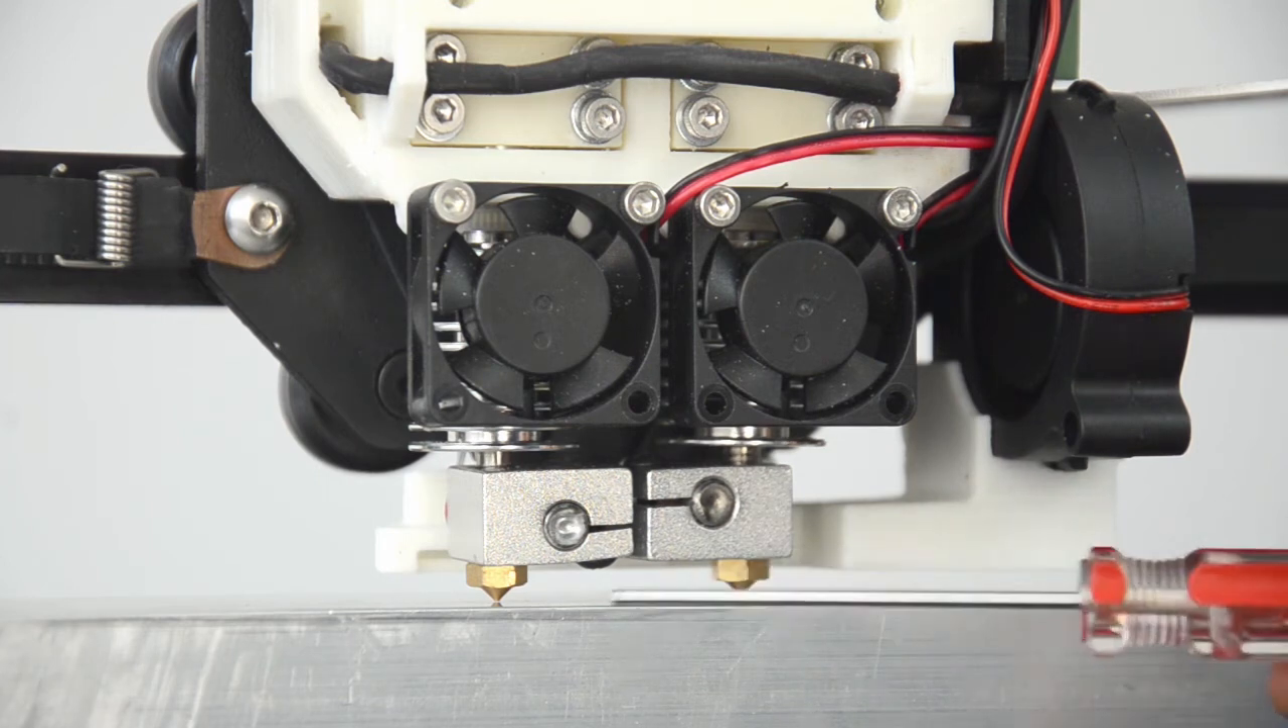Please look at the two nozzles of this dual extruder, the left's nozzle is apparently lower than the right.